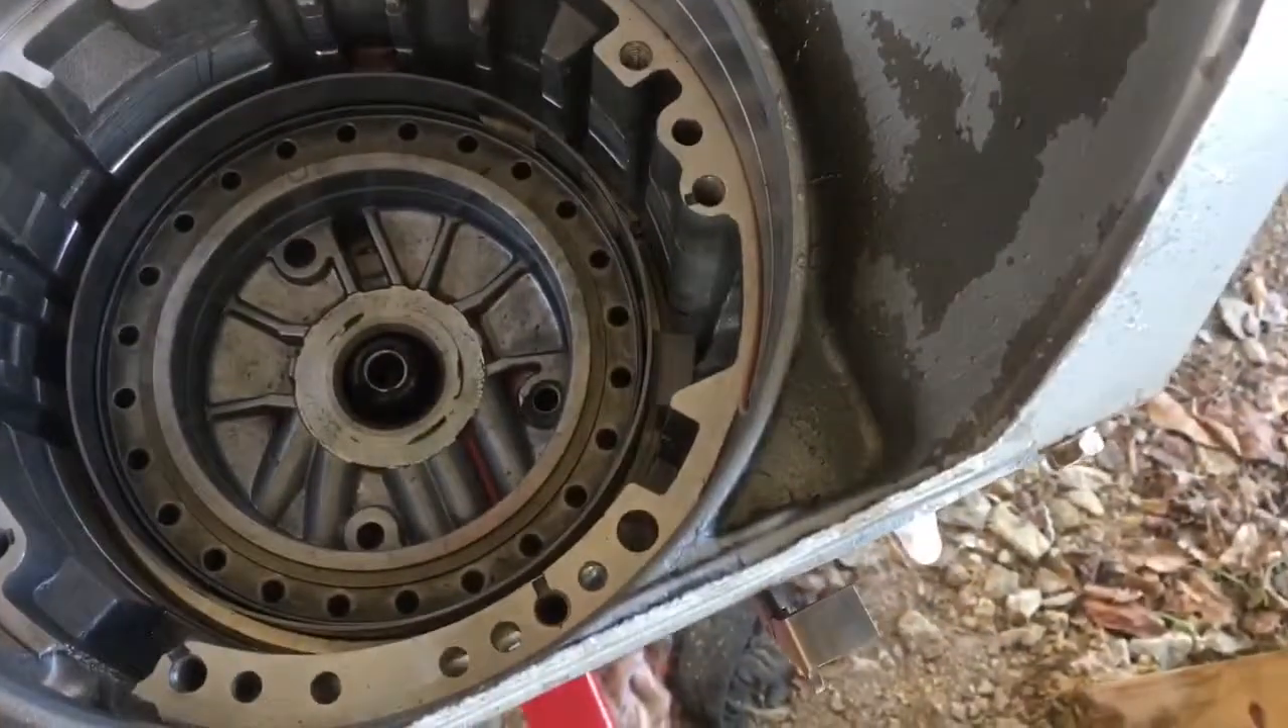So you can see we've got the center support in. This is the rollerized center support.